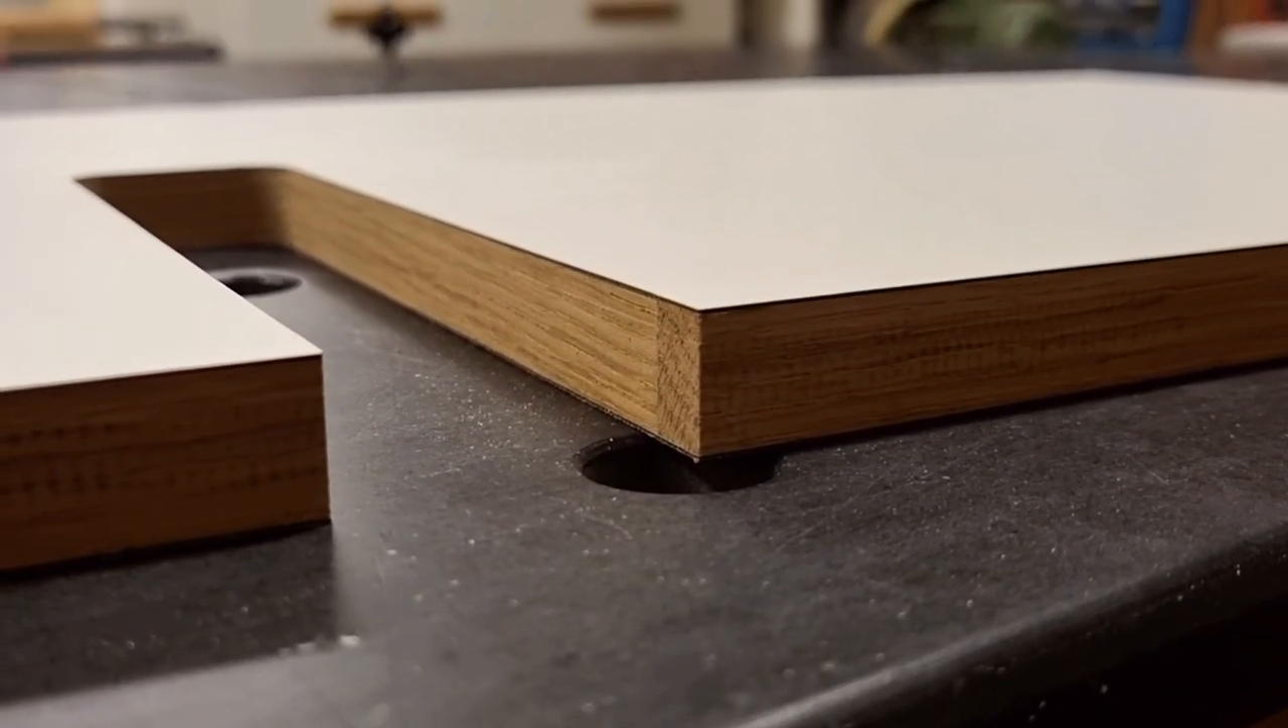Now the laminate is trimmed flush with the base on both sides and it's time to round the corners.